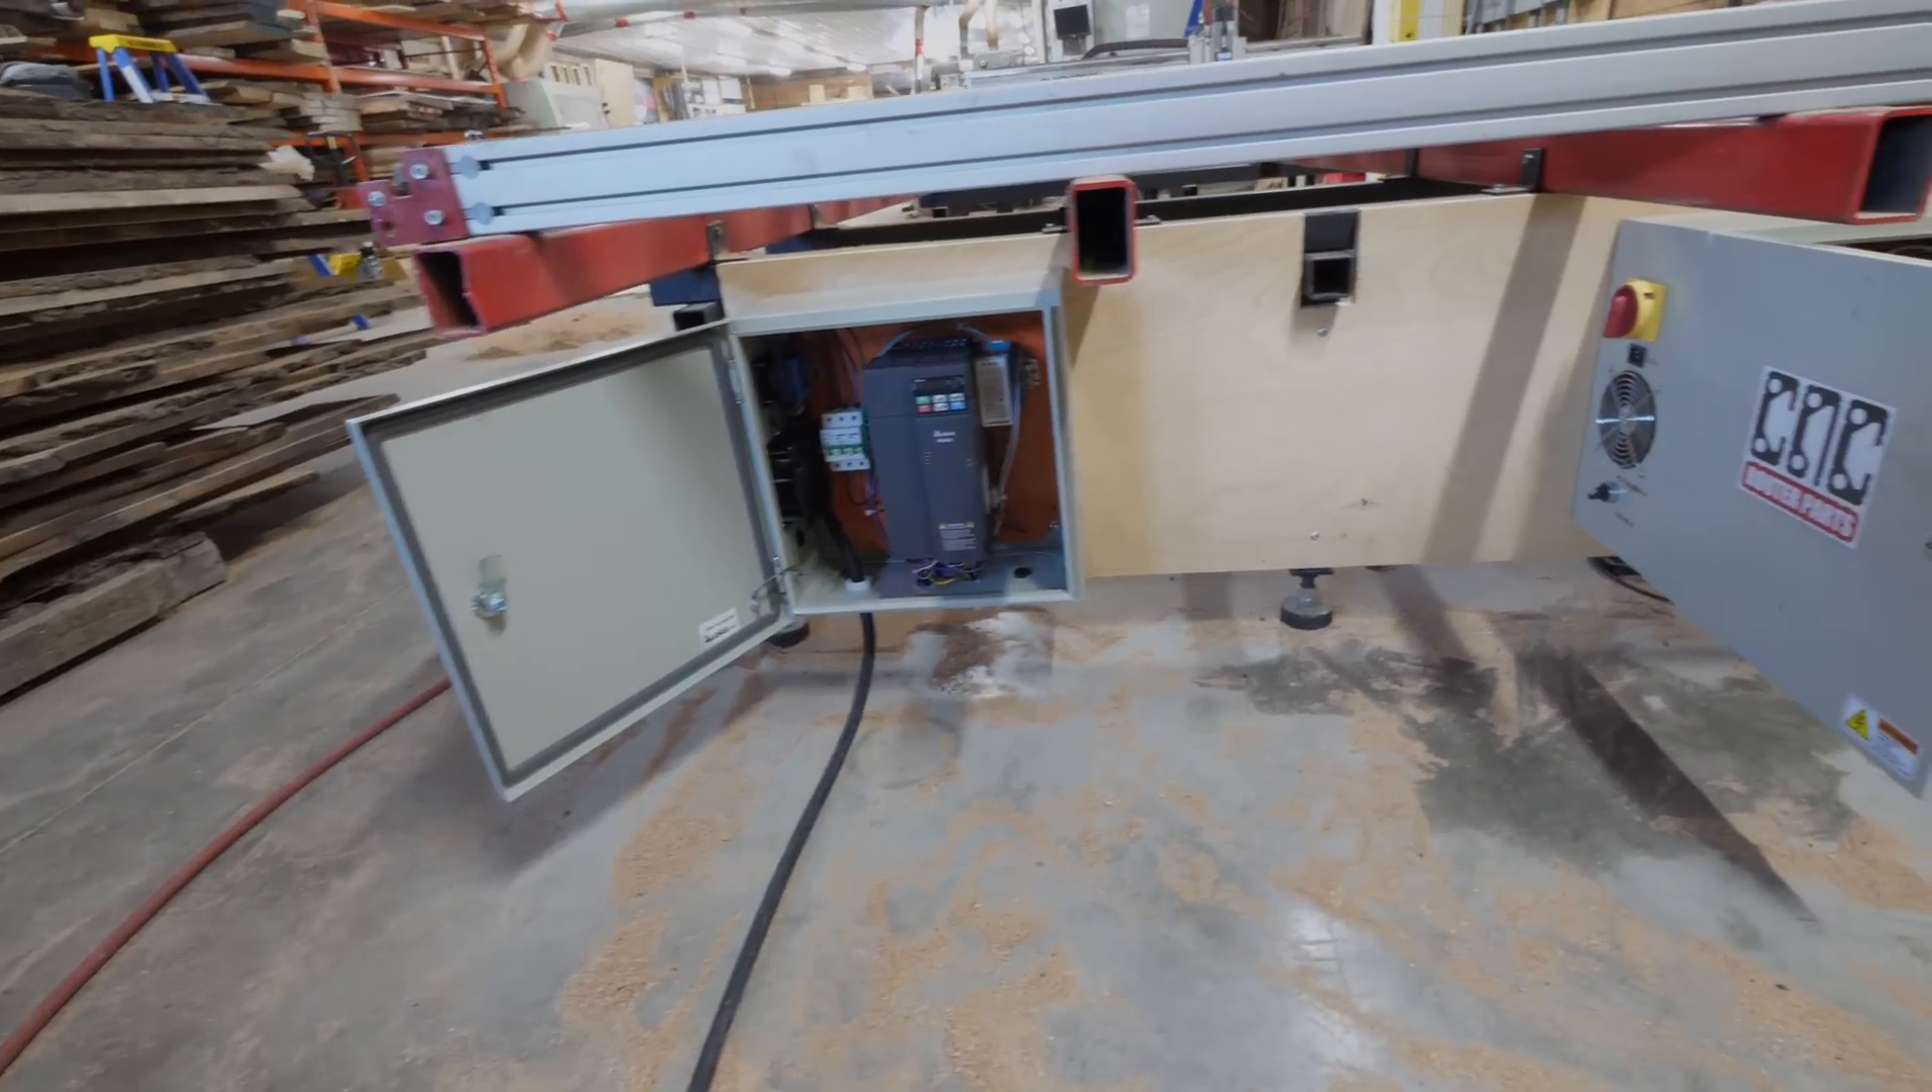We've got our main boxes mounted on our new board that we put down here.